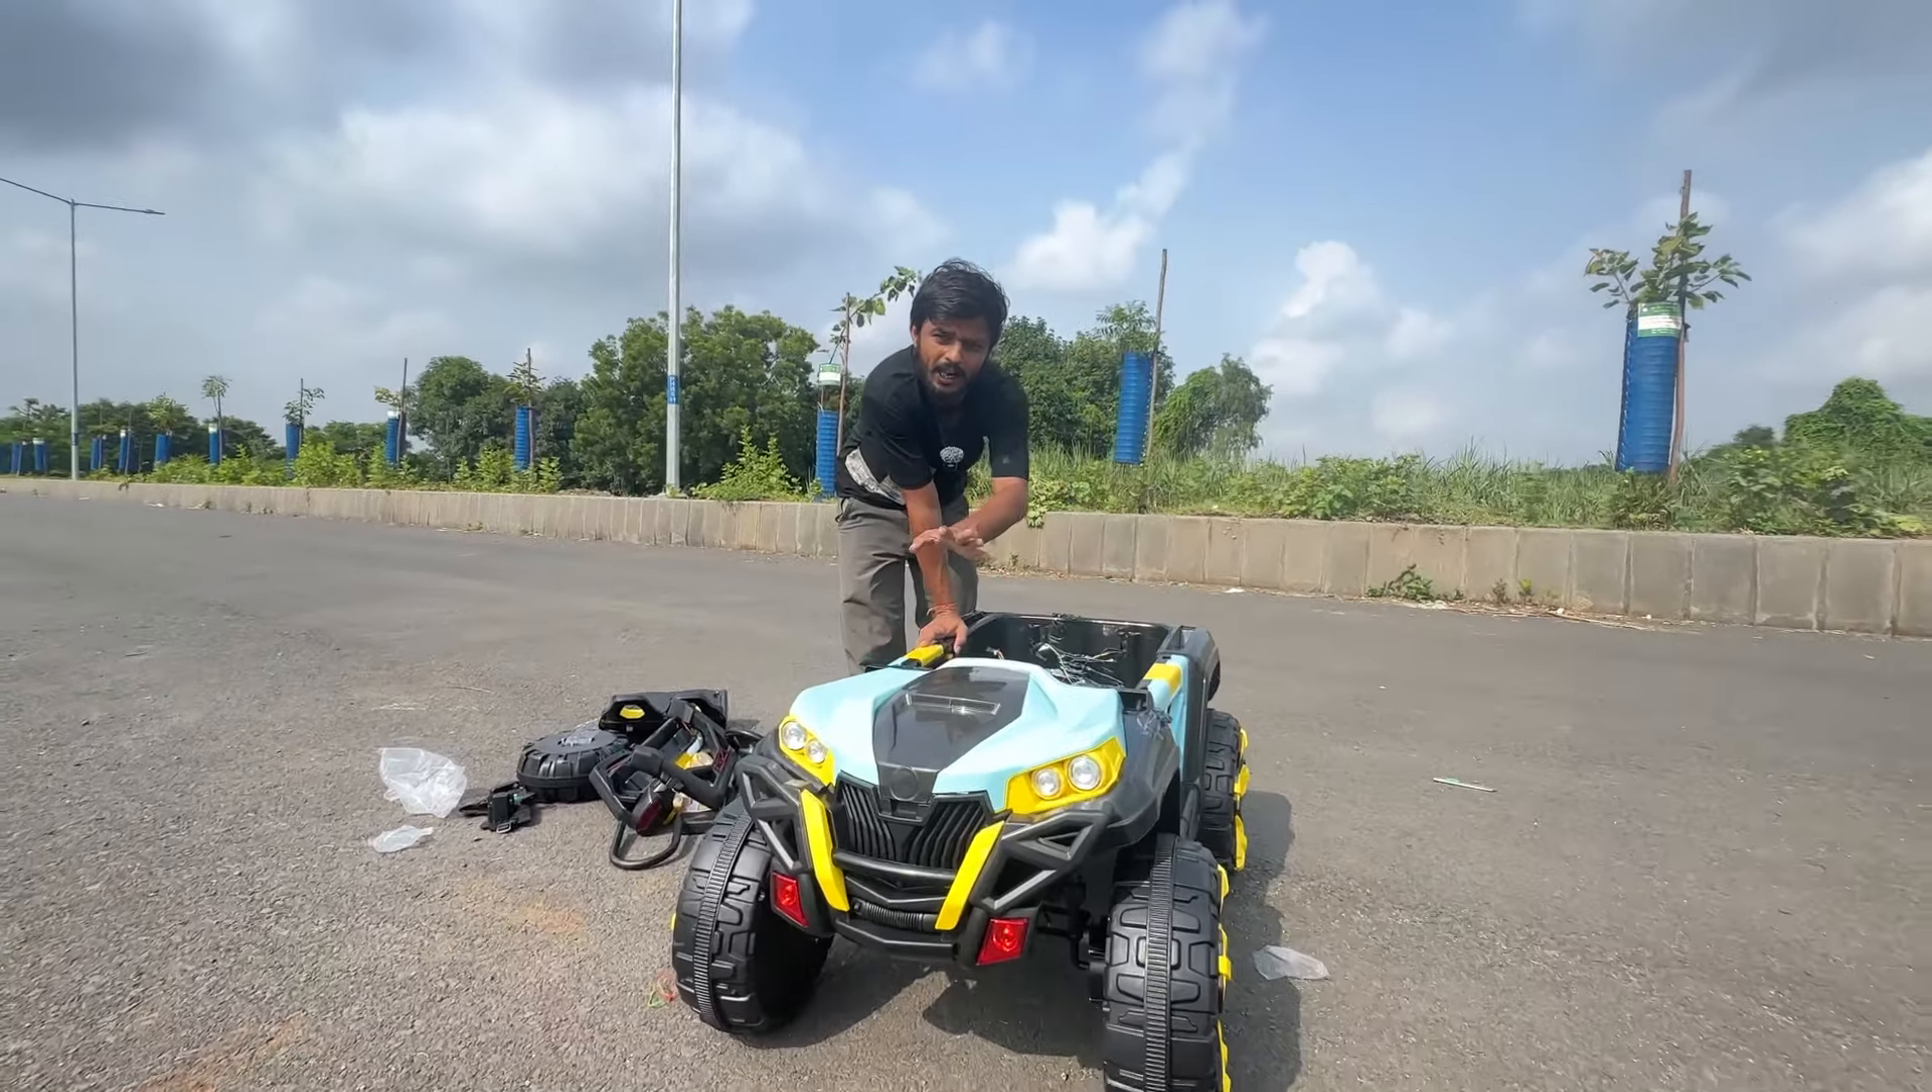जैसे कि आप देख रहे हो हमने टायर लगा दिया है।